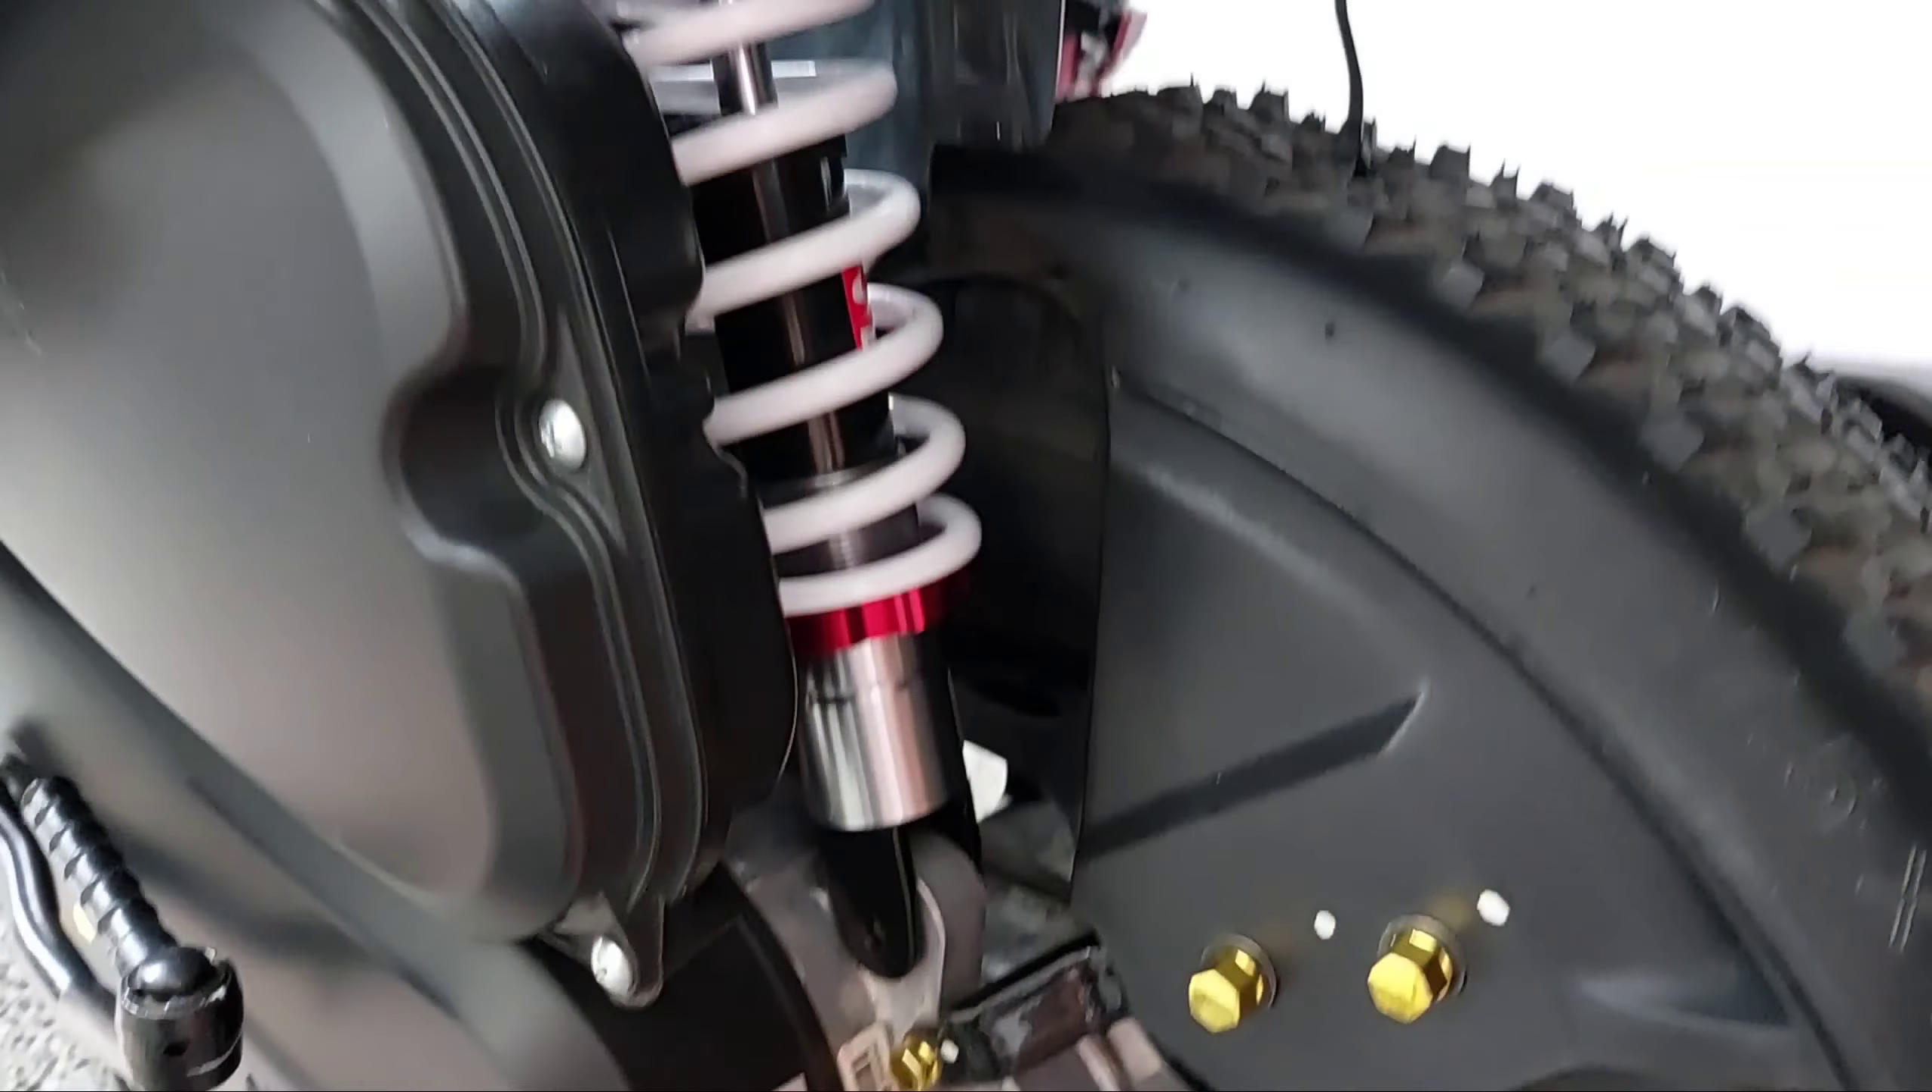Okay guys, so, naipasok na natin yung shock.